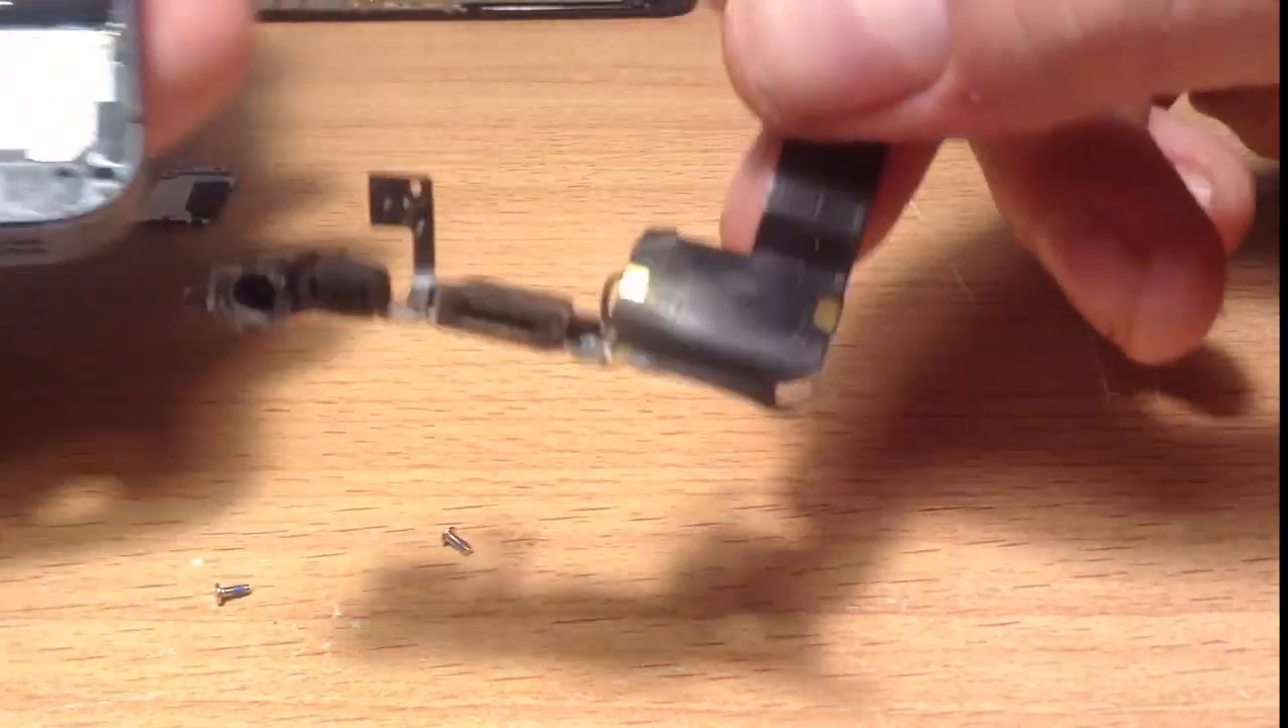So, we have a dock connector or a charging port removed.